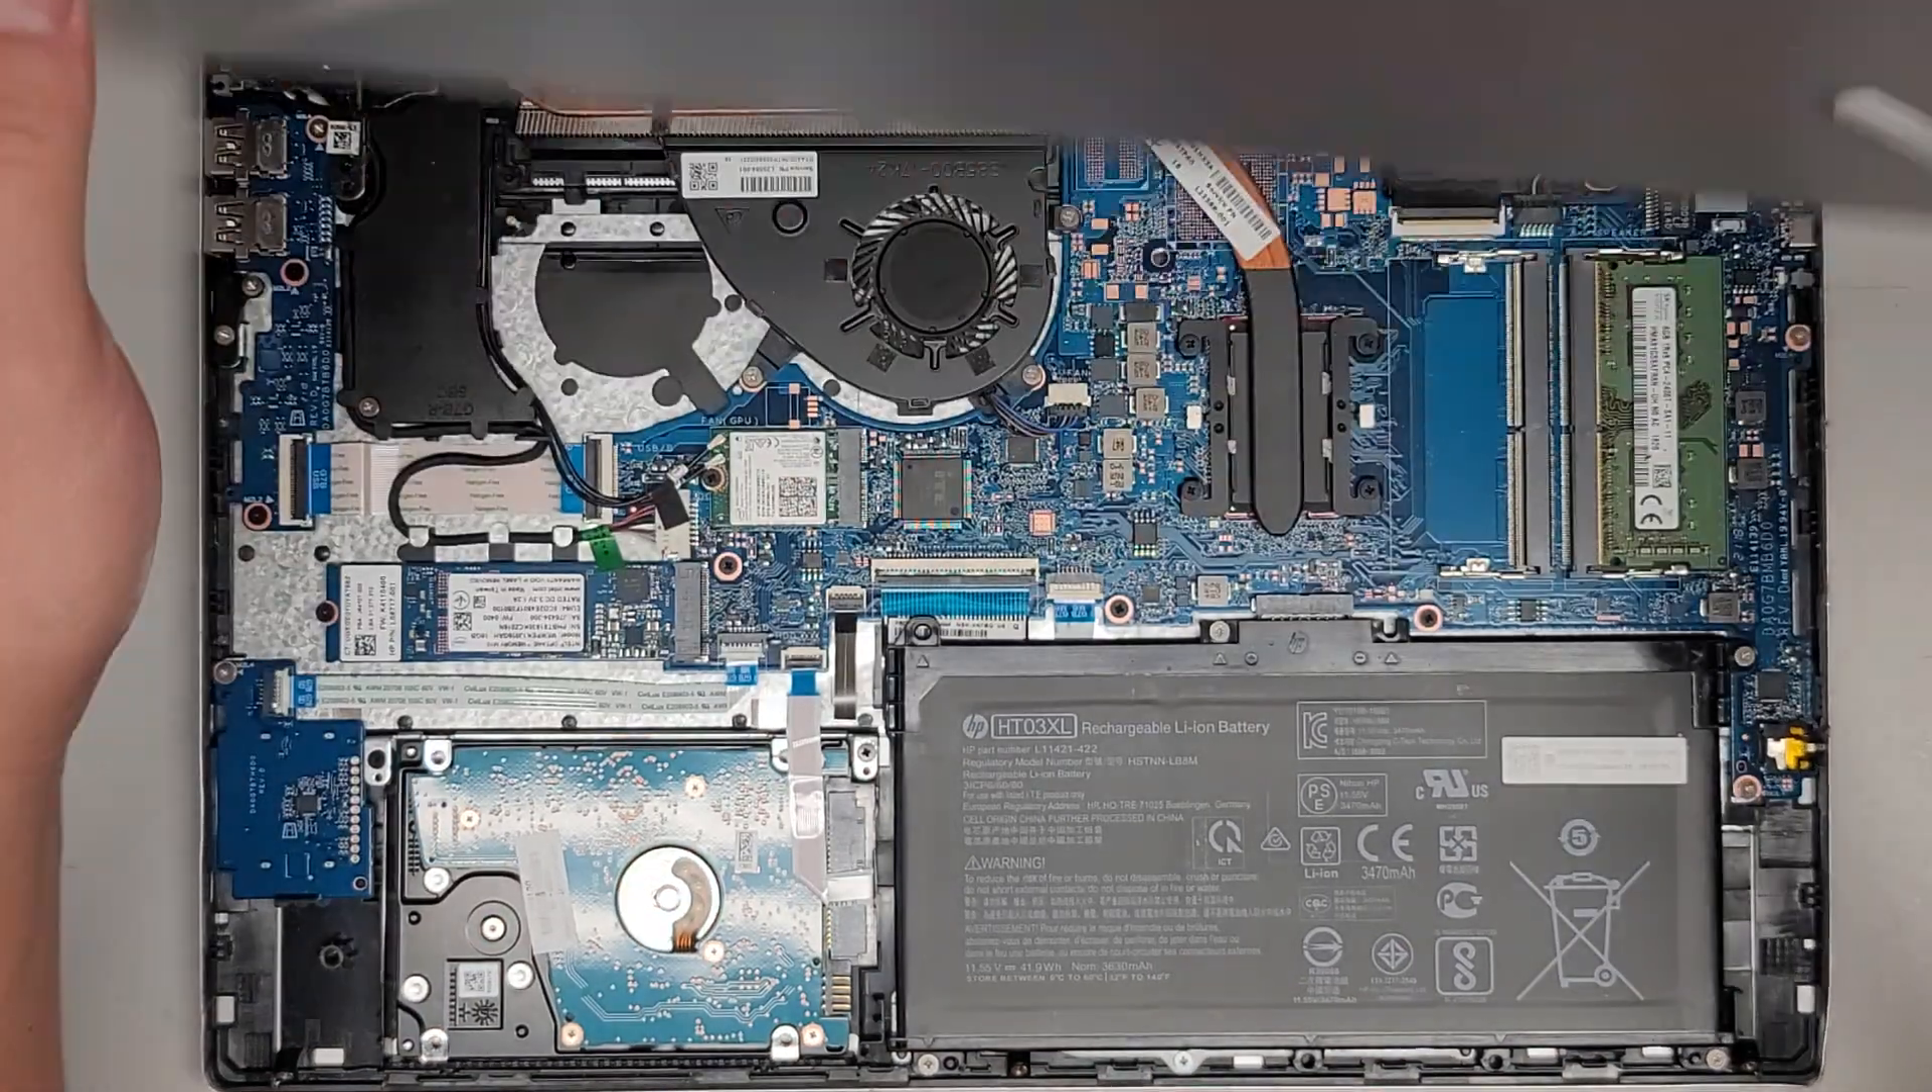We got the bottom cover off.